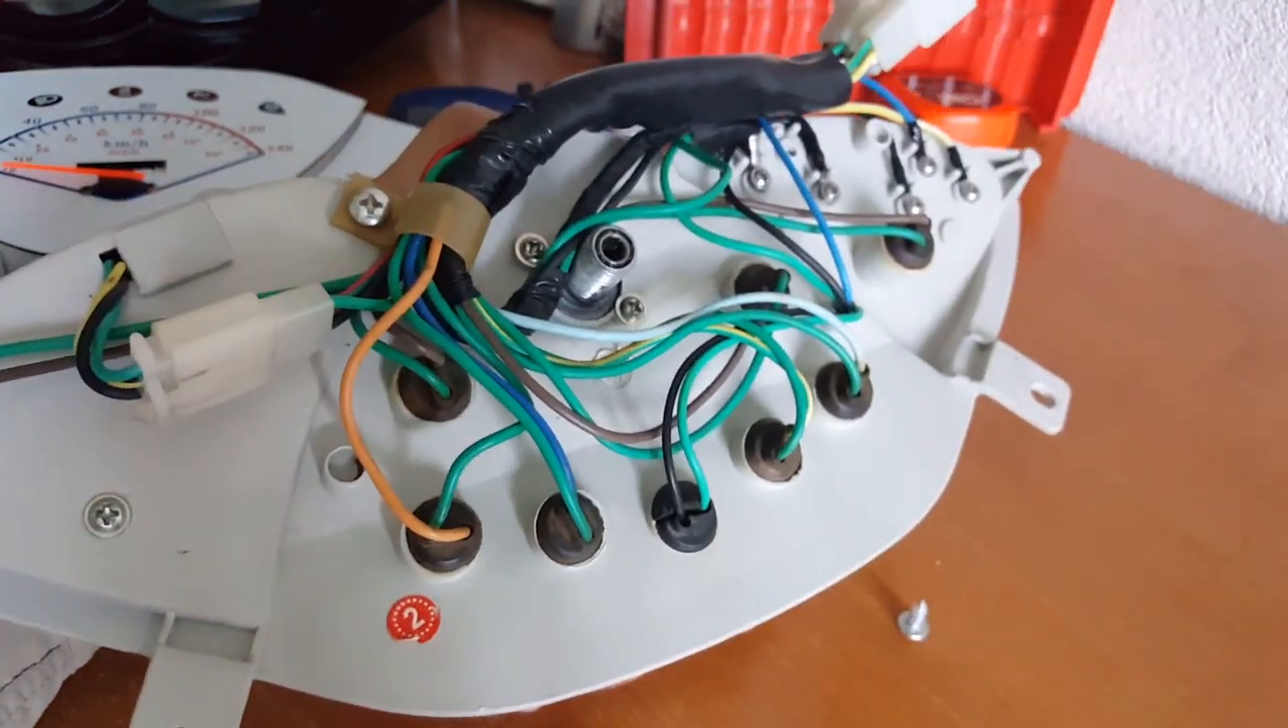Okay, we got the gauge cluster out here.